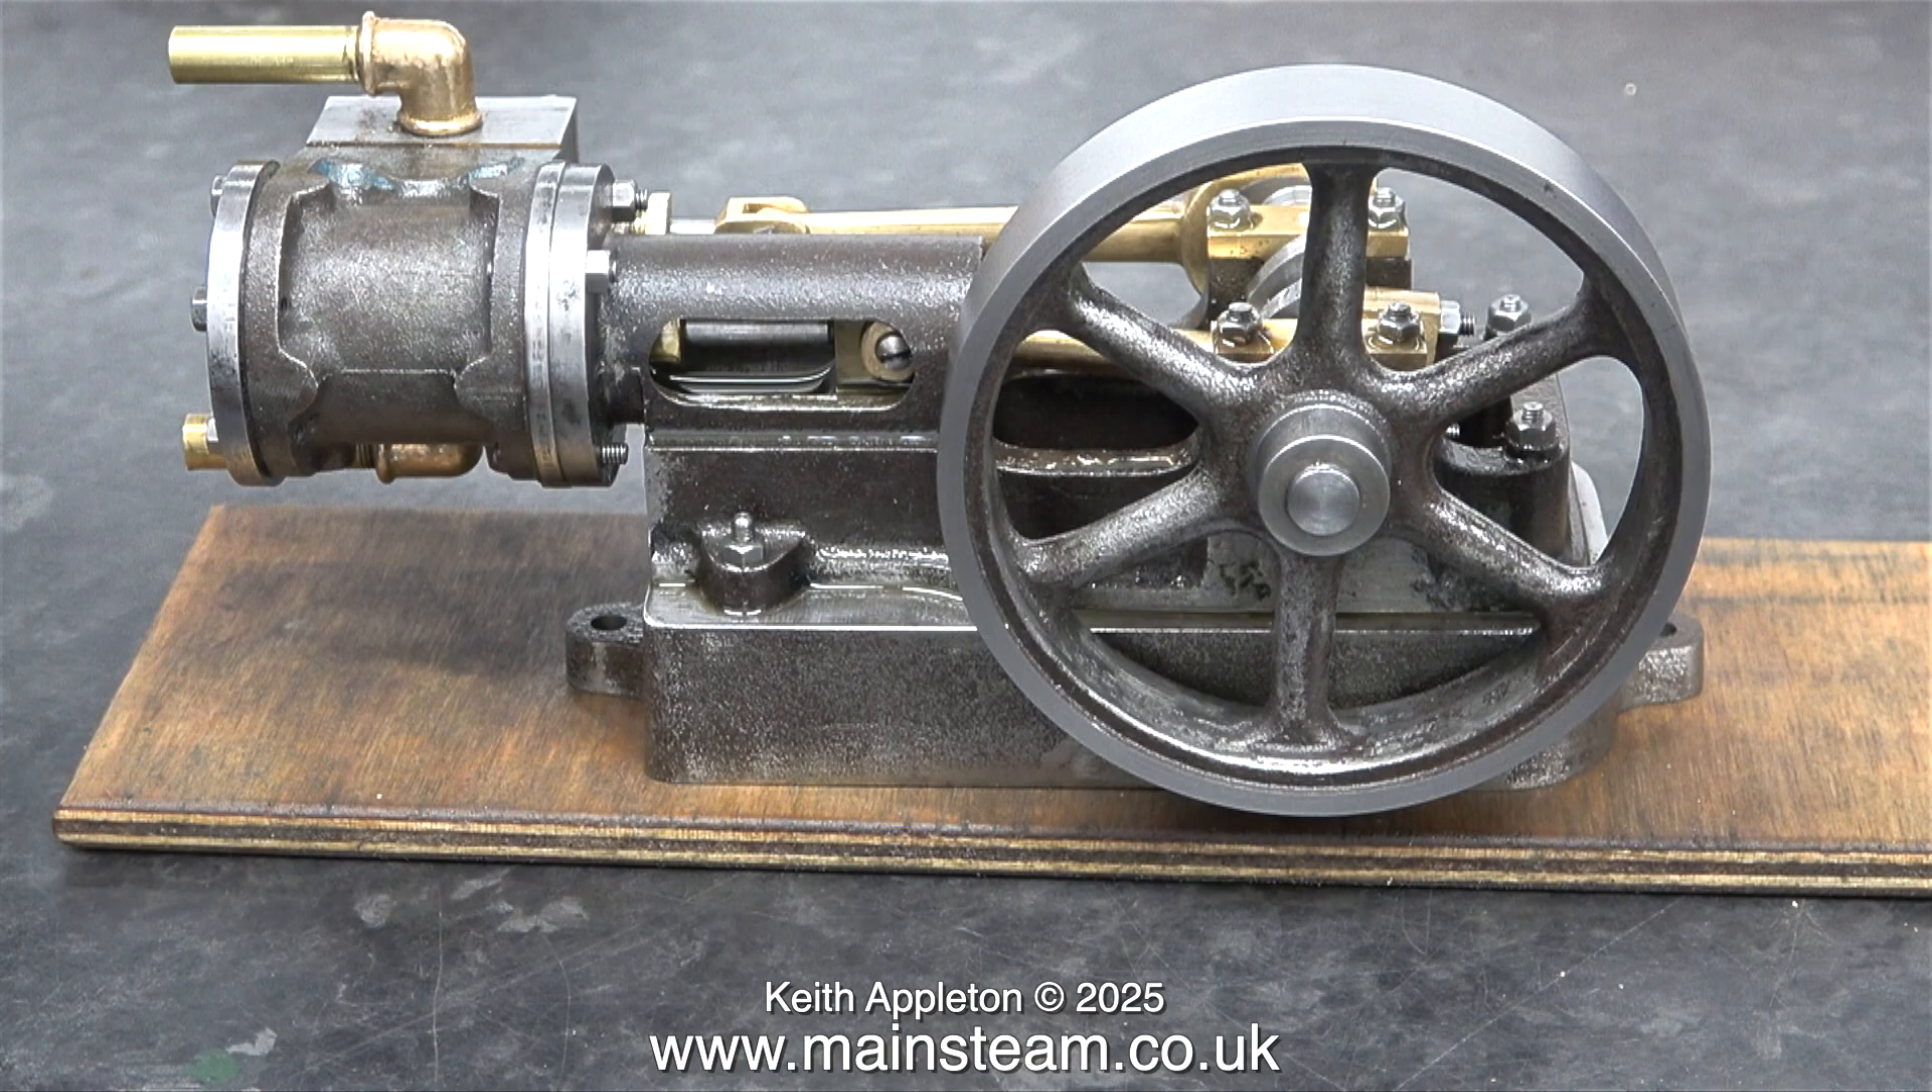This clip shows the engine fitted with the pm research inlet and outlets and personally i do like the look of this.